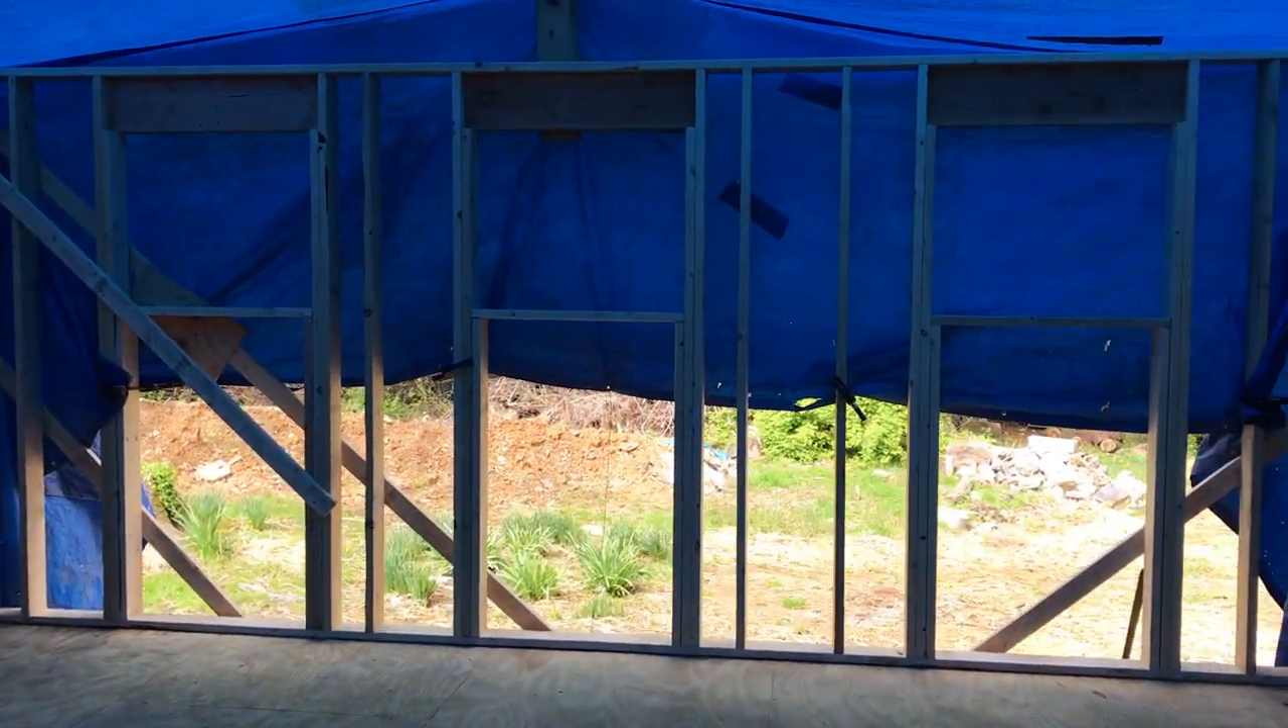The last wall just went in and this one has not been sheathed yet.